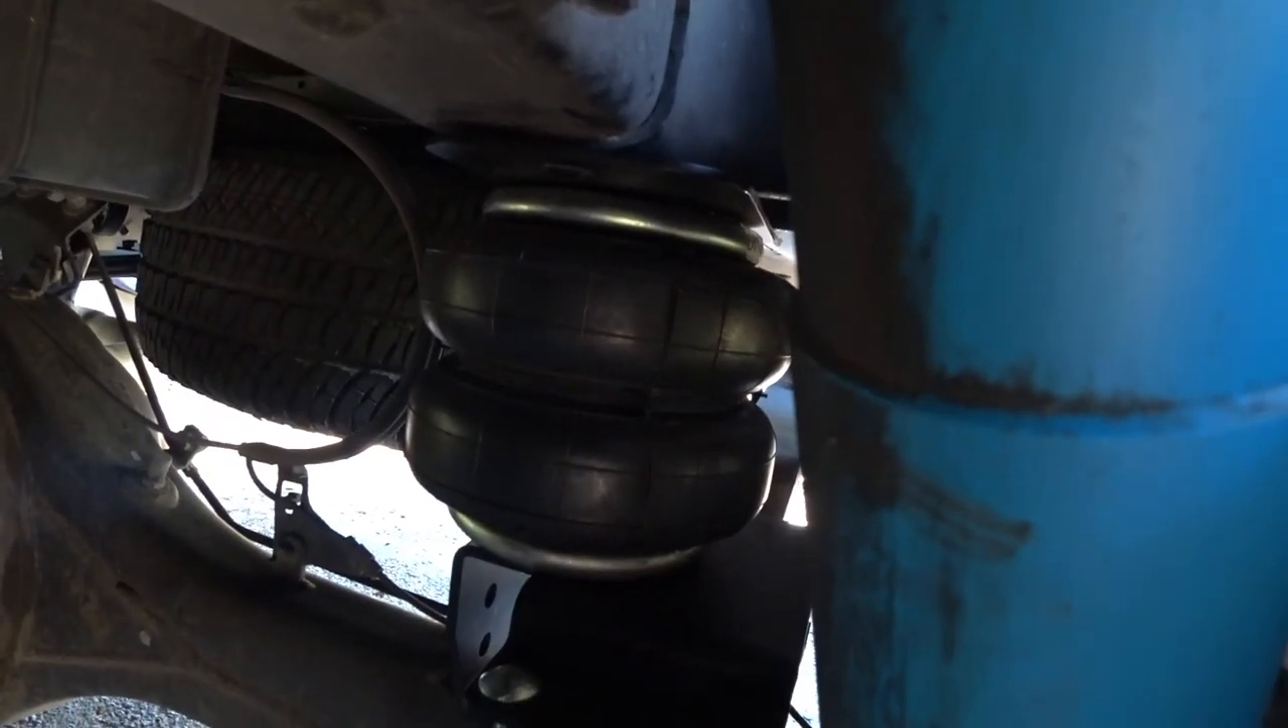So we are finished installing the airbags on my tundra and I remeasured the distance from the ground to the fender.